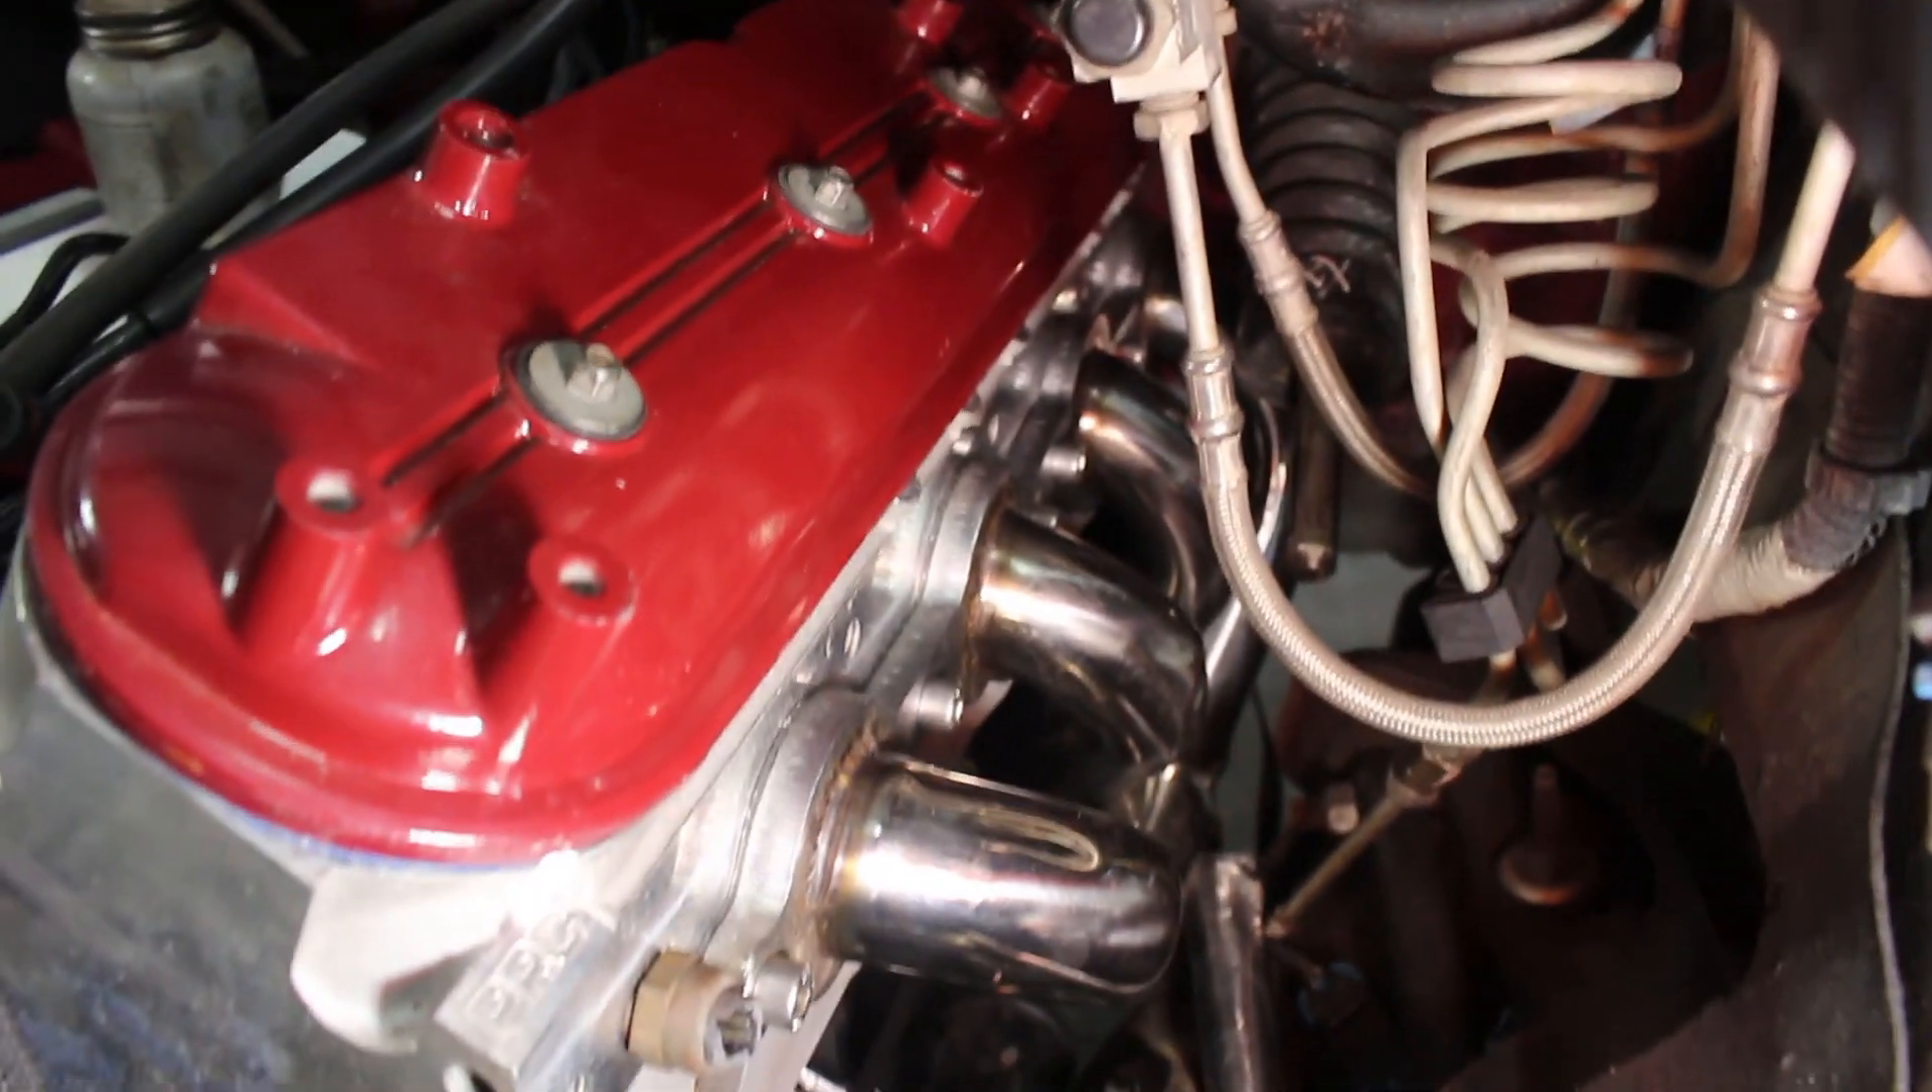Alright, the headers are fully on. I have all the bolts torqued down to the specified torque rating.